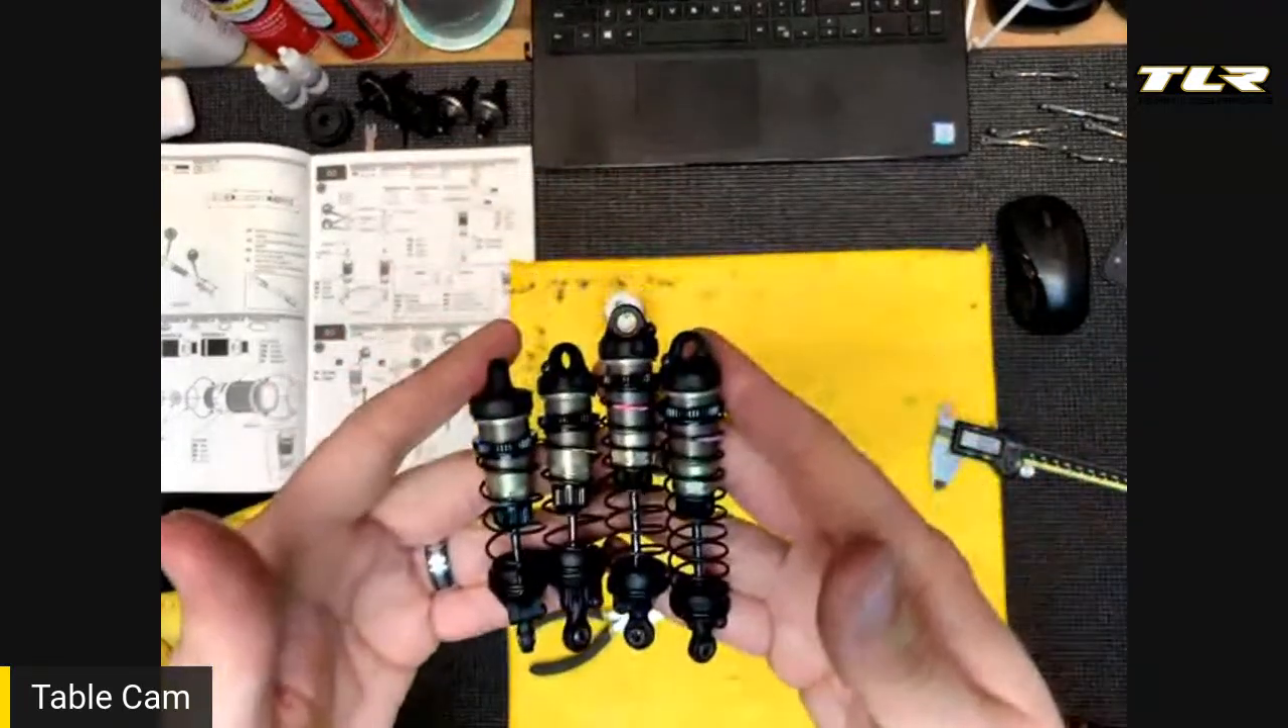So, there's our shocks. We have our shocks assembled. Front shocks, rear shocks all ready to go.